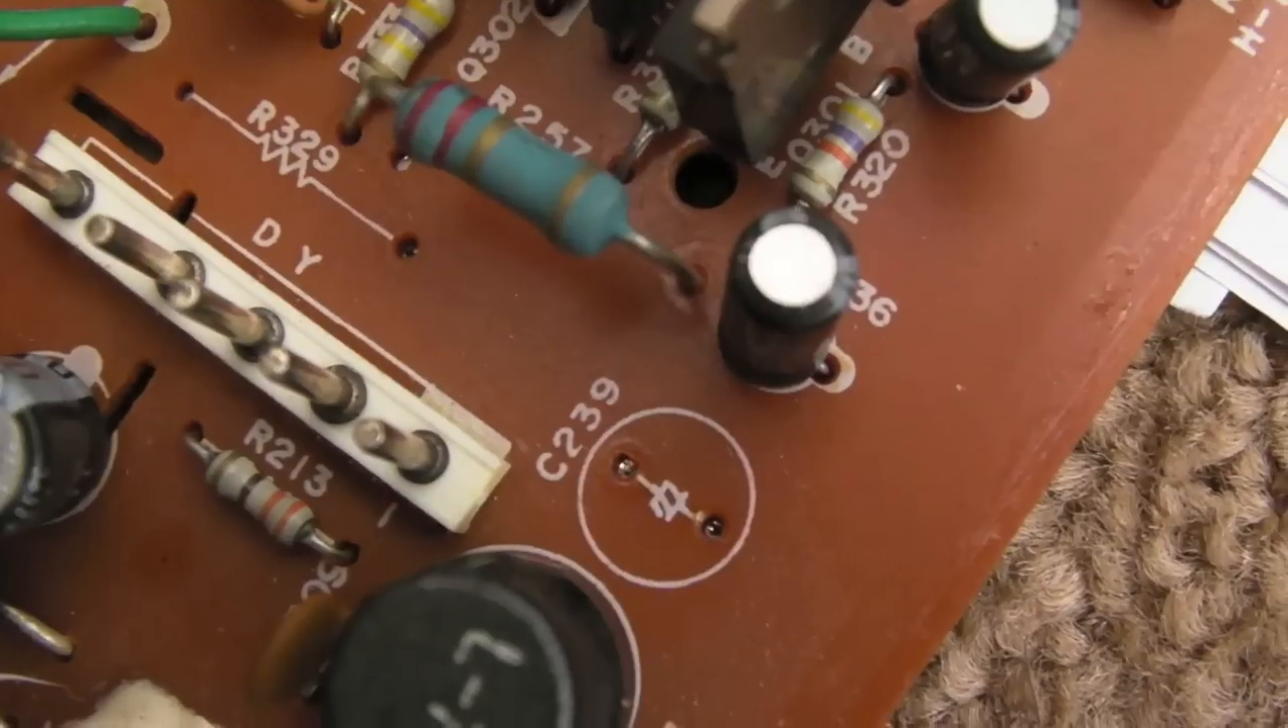I've removed the cap there from C239.